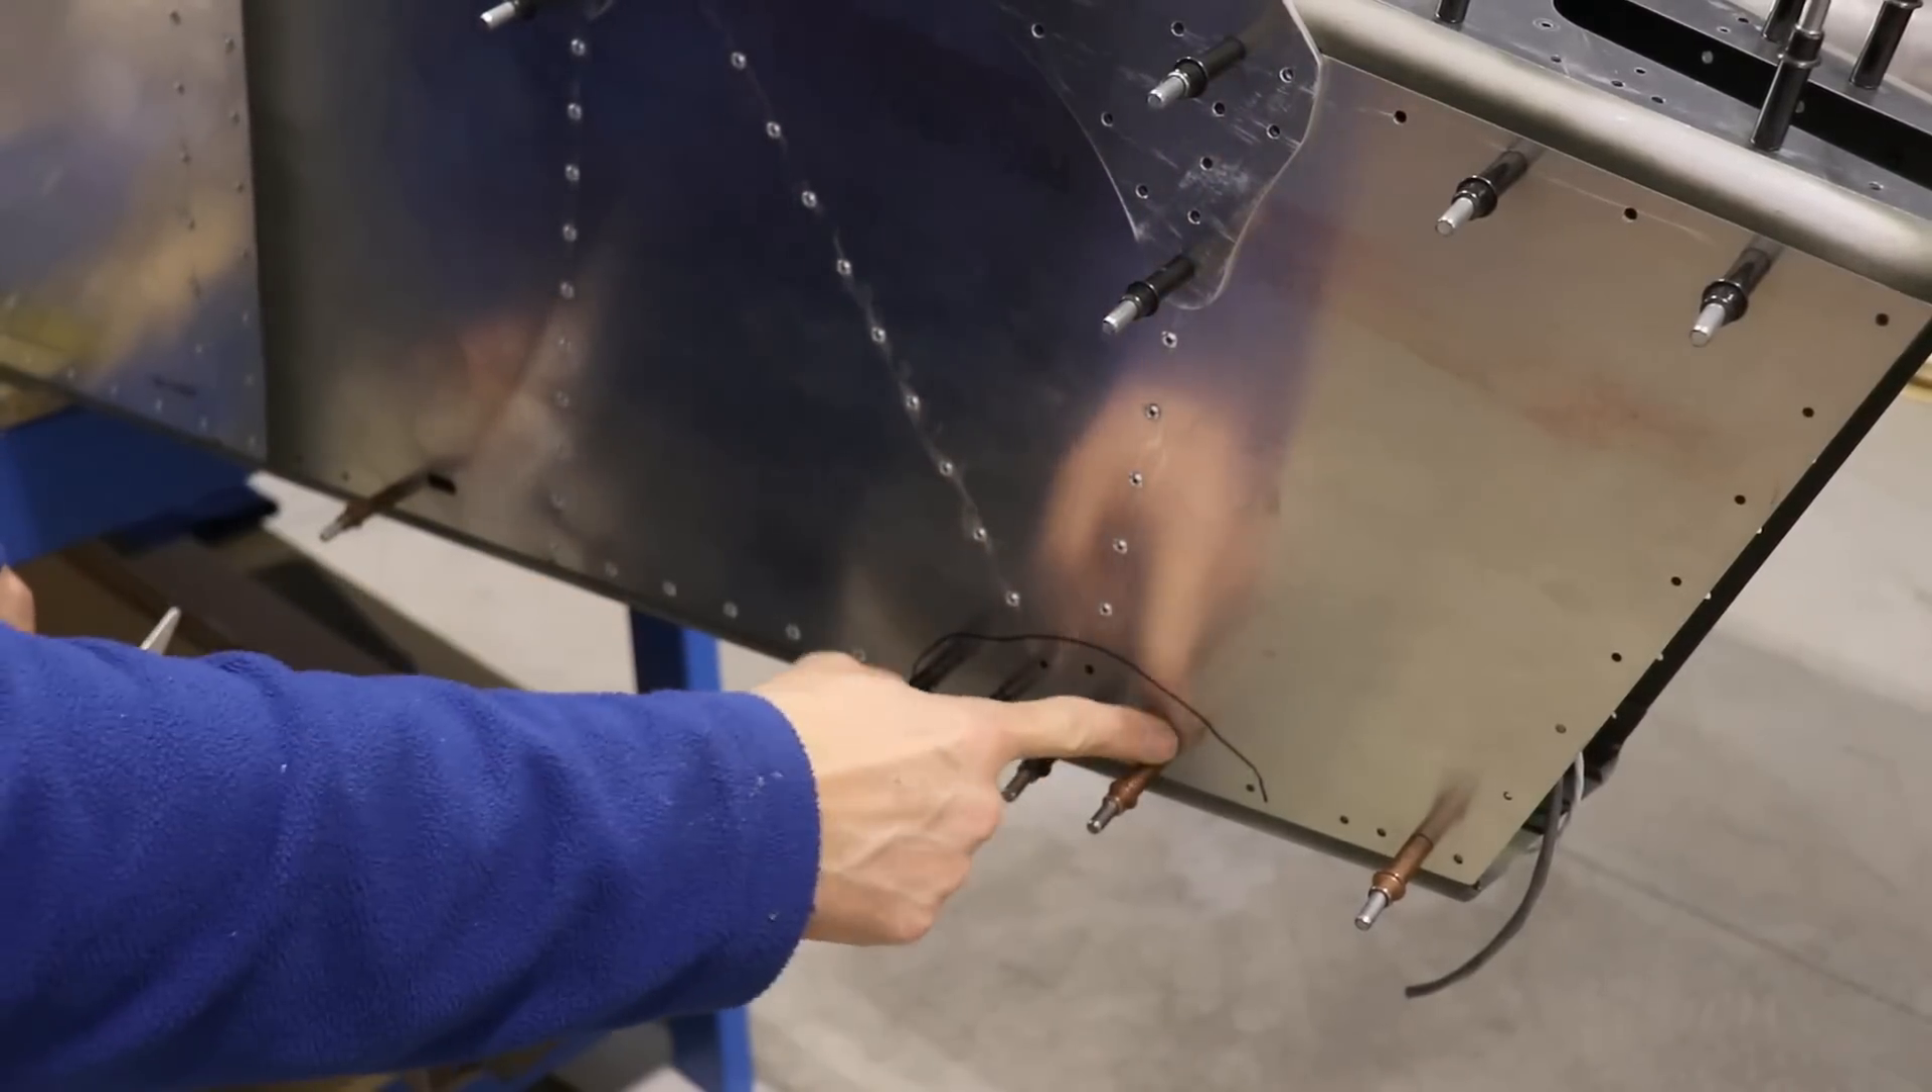All right, I have all these rivets in and on the bottom and you'll notice I didn't rivet these ones yet.